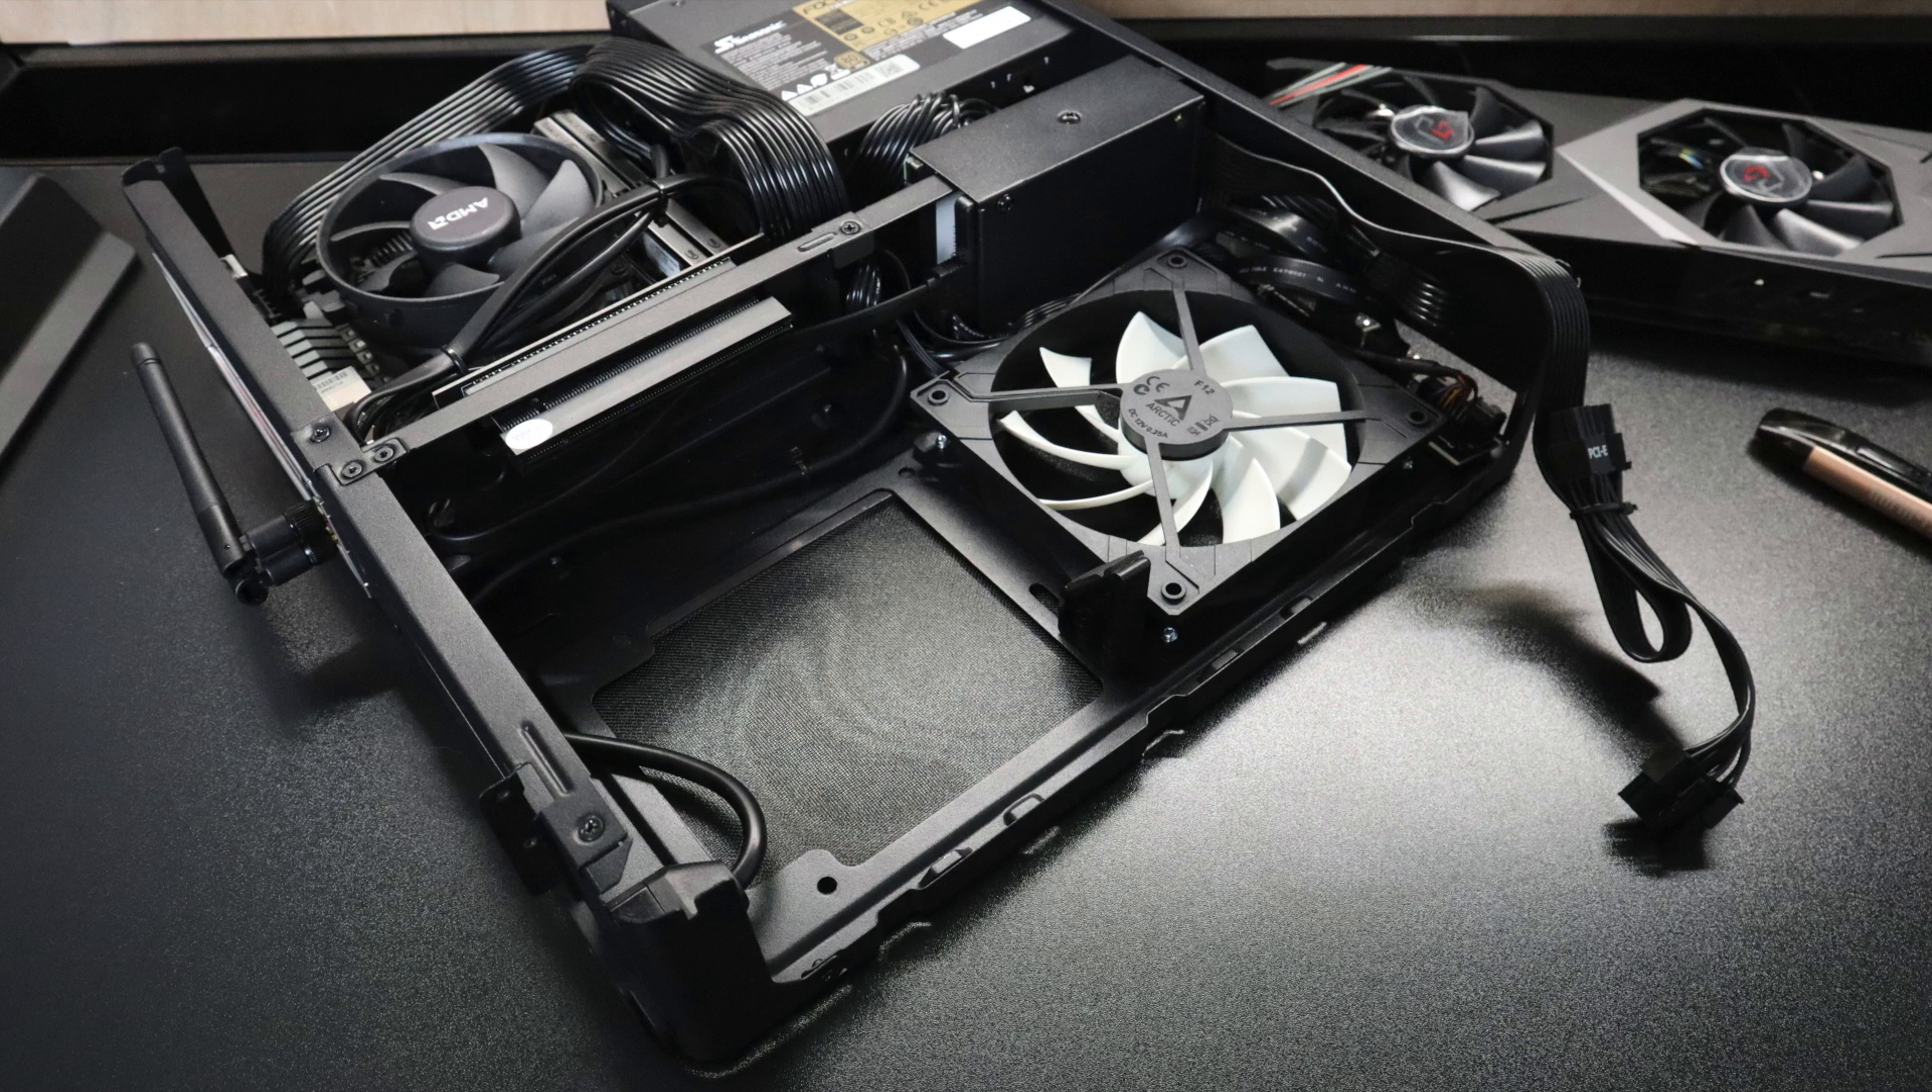So now all I really need to do is mount the GPU and tidy these cables up a little more.